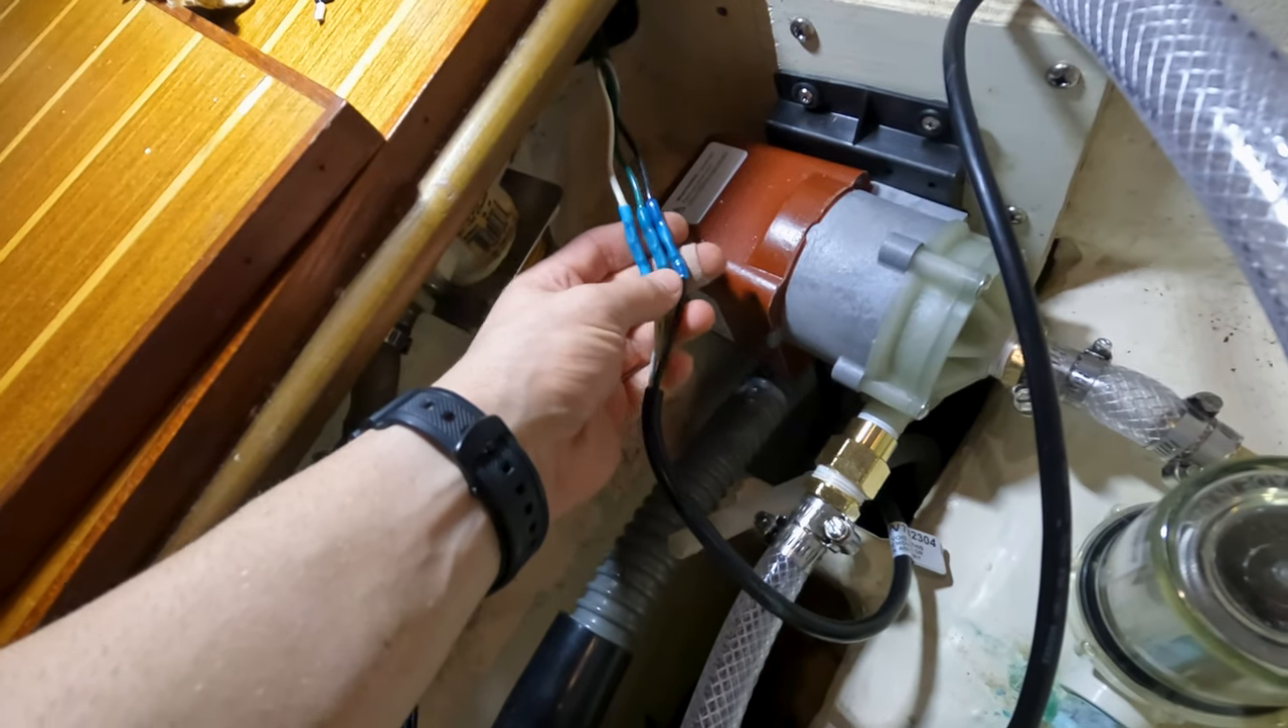You can see i just finished crimping and heat shrinking the wire connections there.